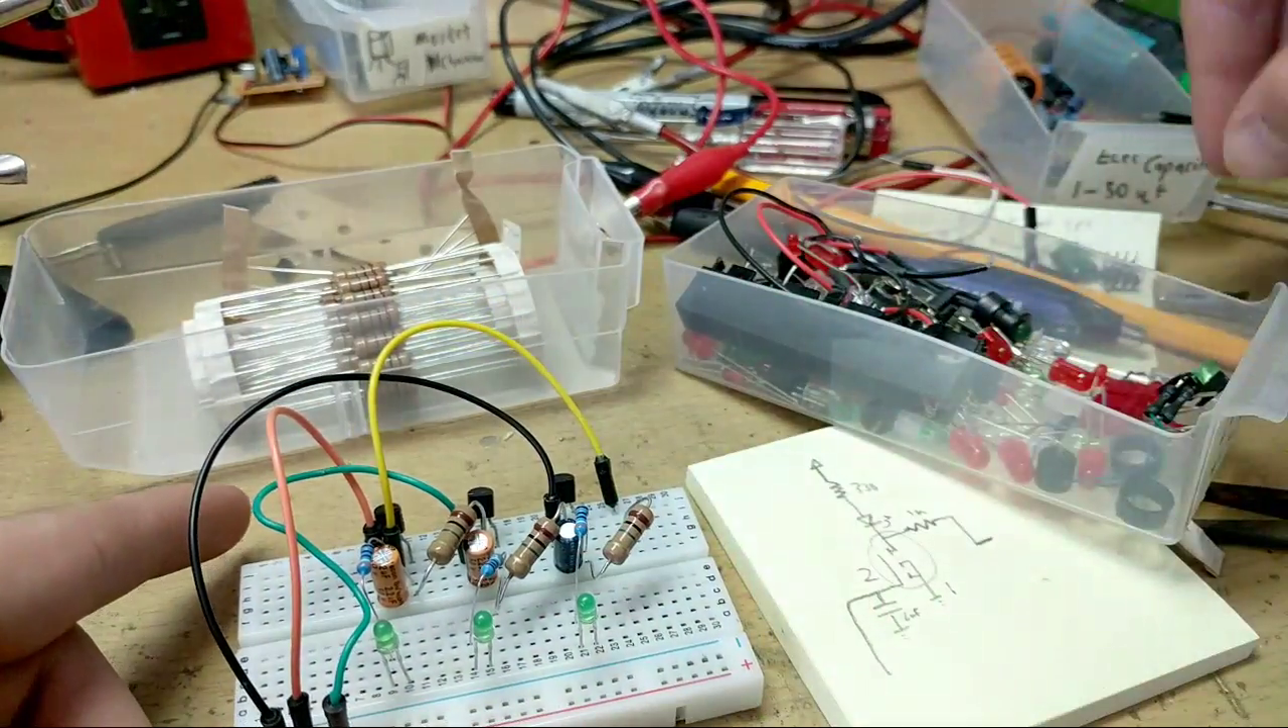So, we've got our three LEDs all wired up.